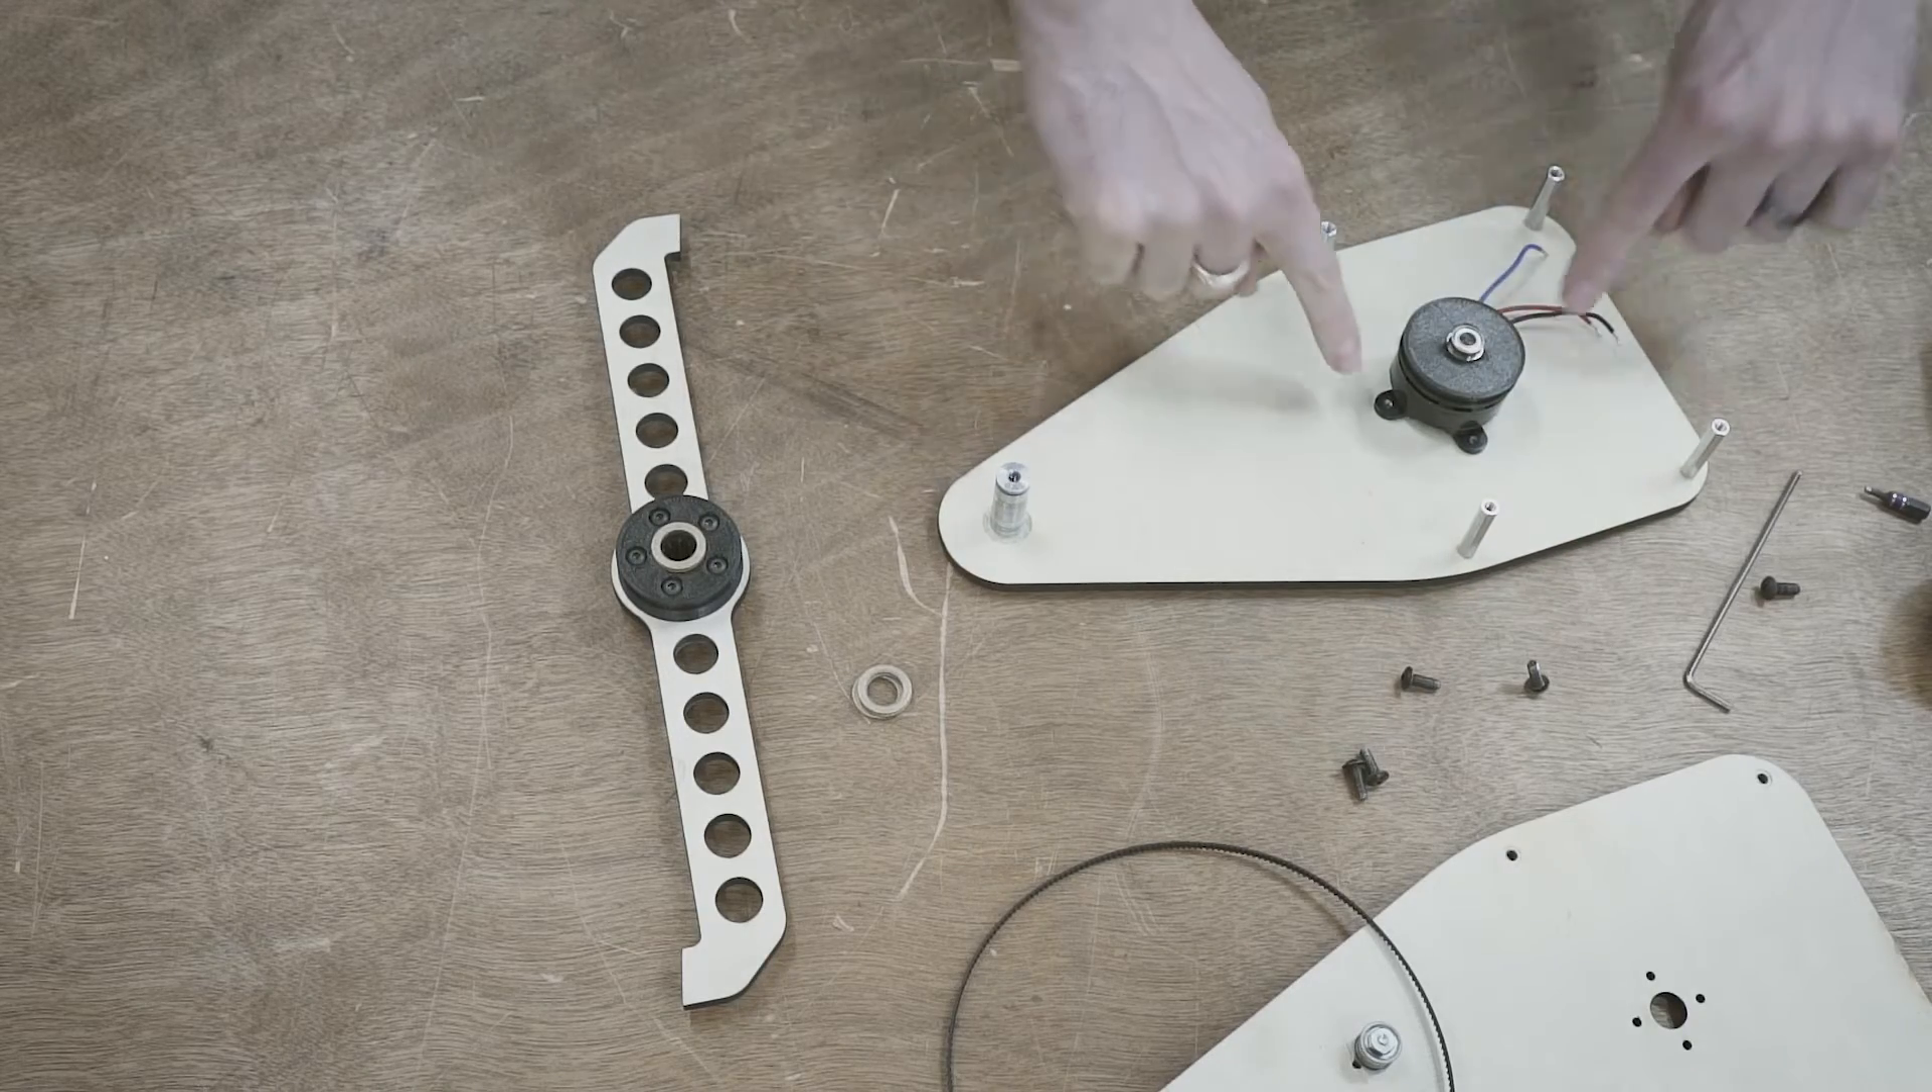The motor right now is just kind of simply screwed down into the base like that.